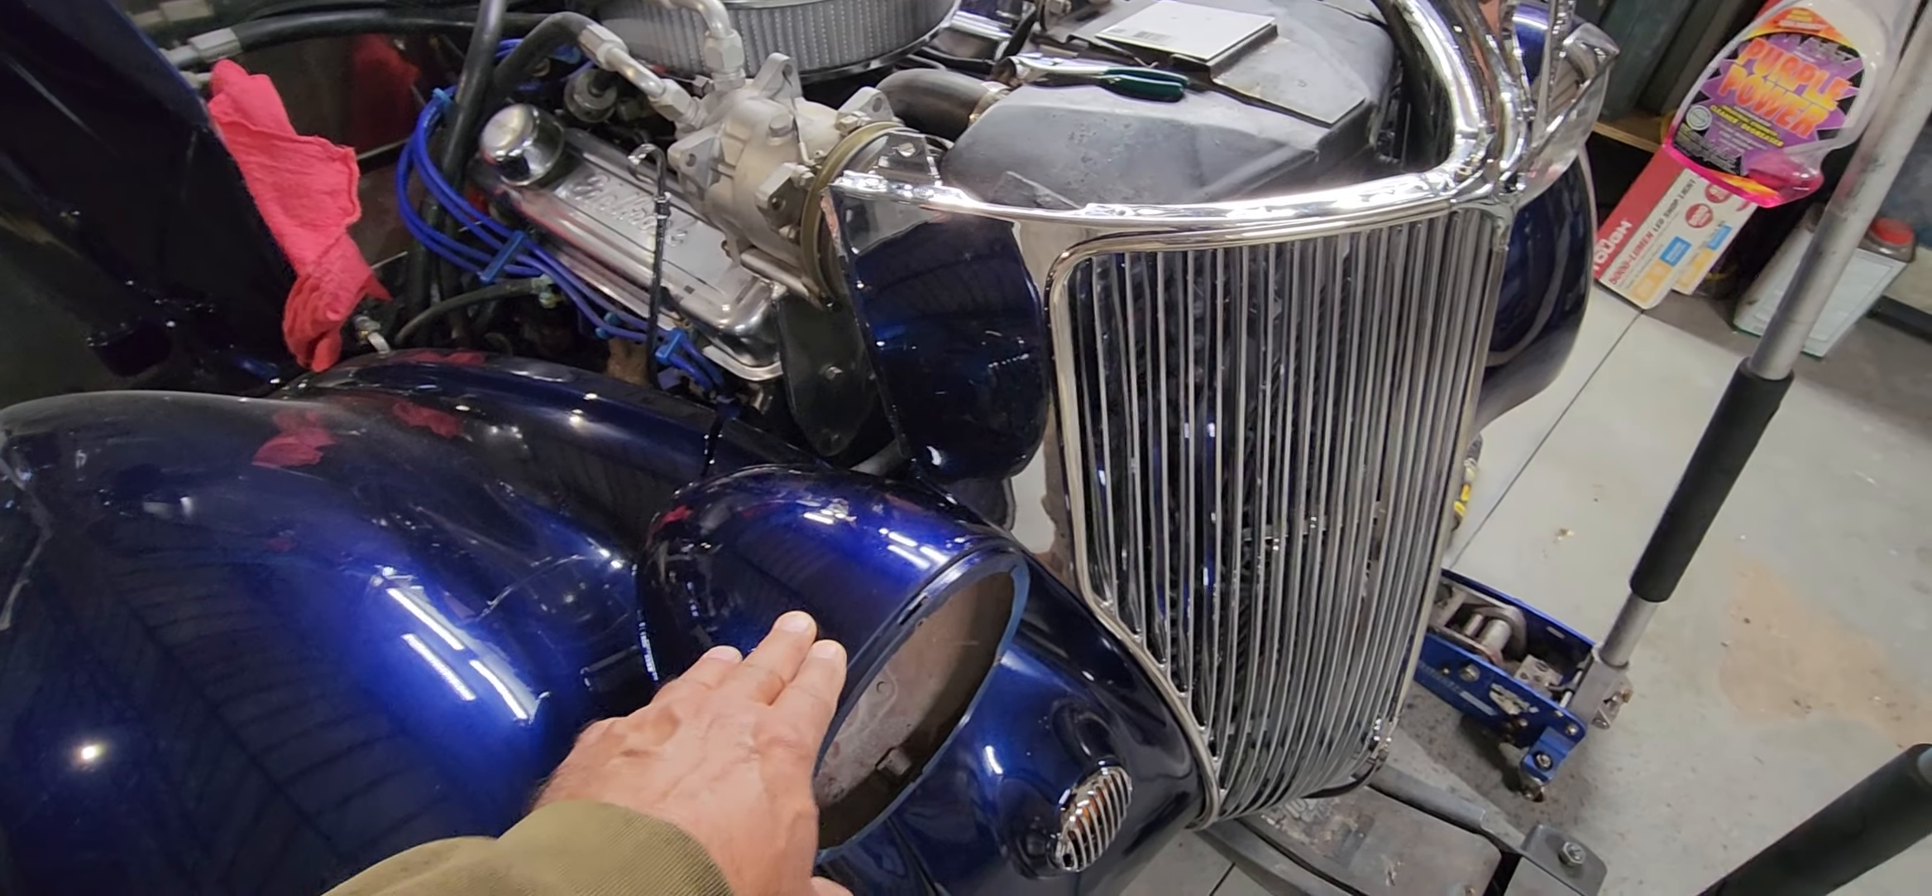I did get my headlight mounted so I need to get it back together and mount the other headlight.